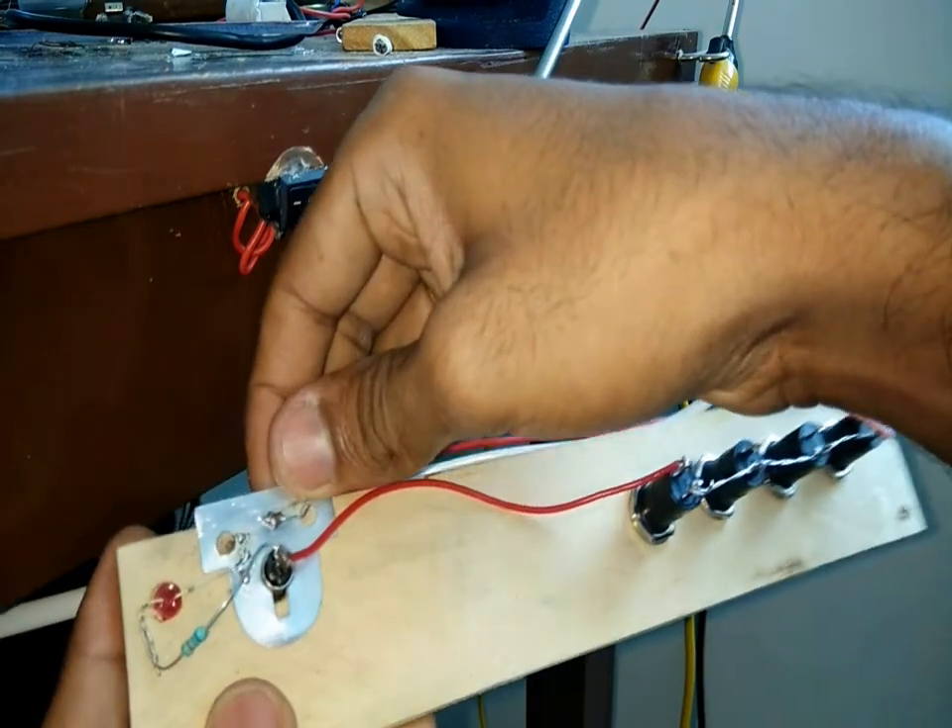I have used an extra metal plate here to hold the pin firmly.